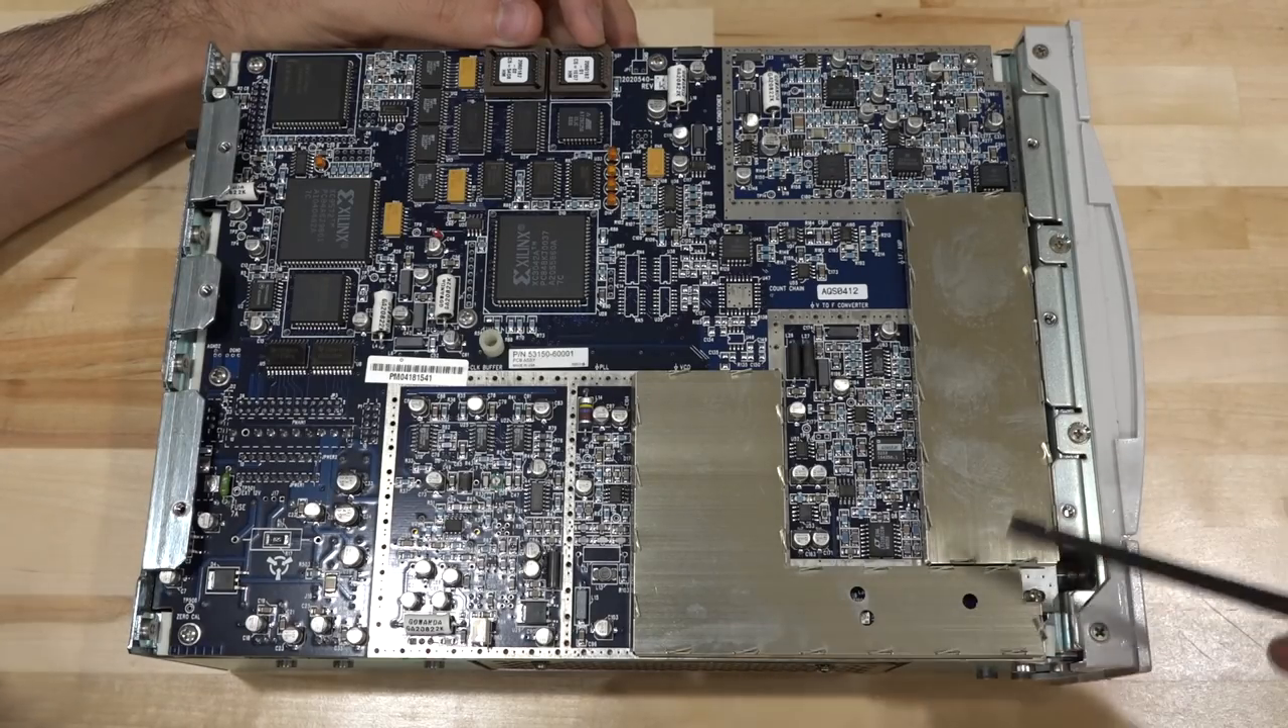Now, interestingly enough, there is, of course, room for some other cages to be installed. But they haven't put the cages.